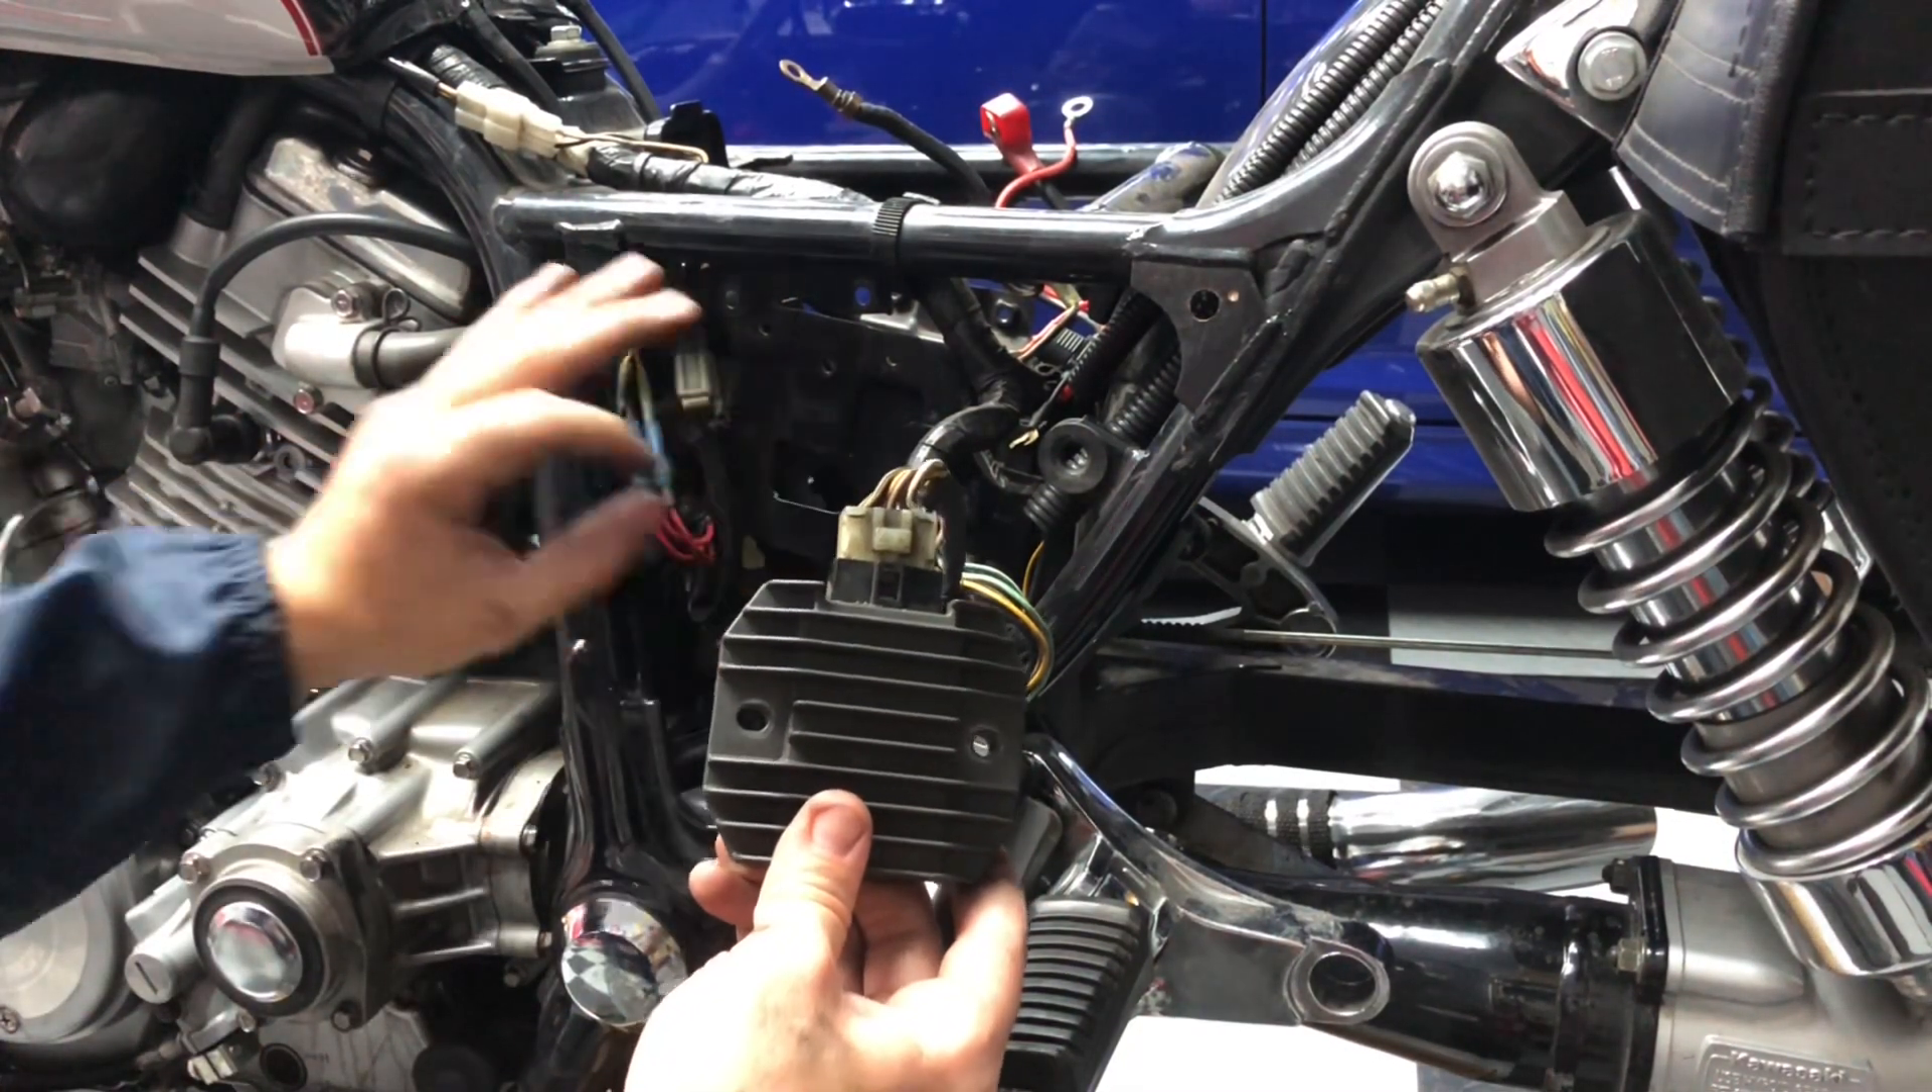Here's what the regulator looks like removed from the bottom of the battery box.